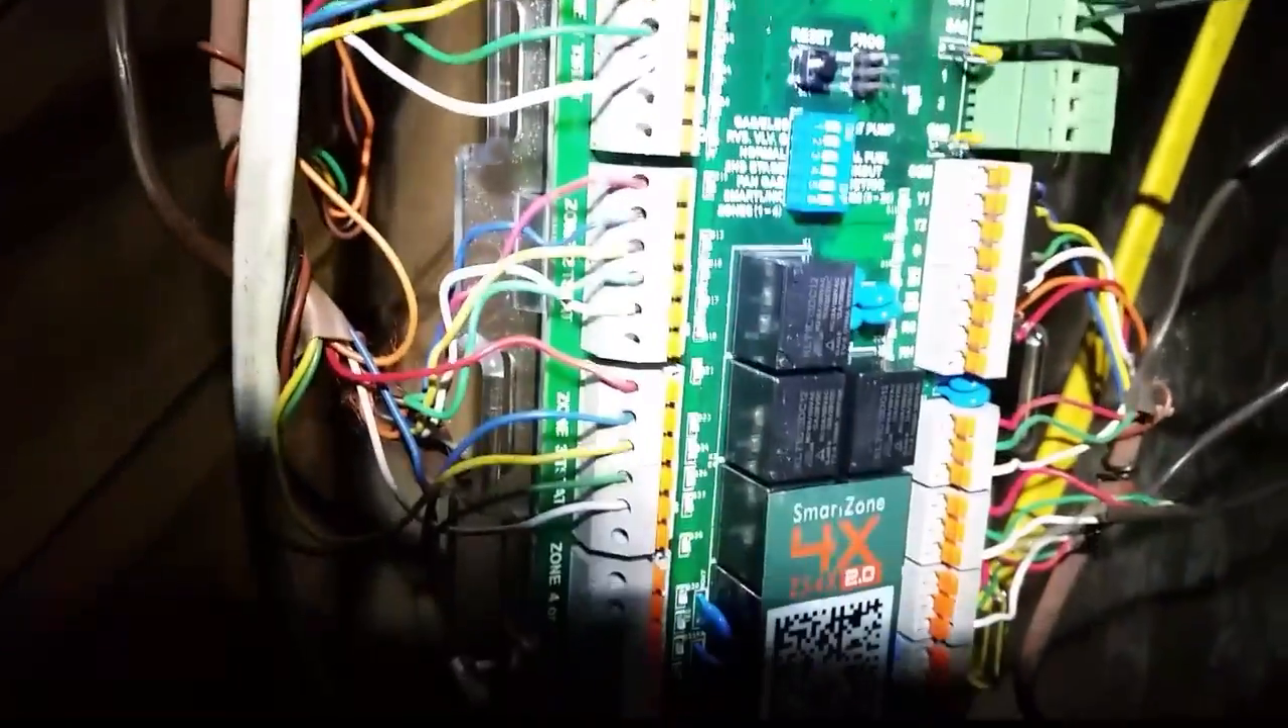Alright guys we have our zone board all wired up.